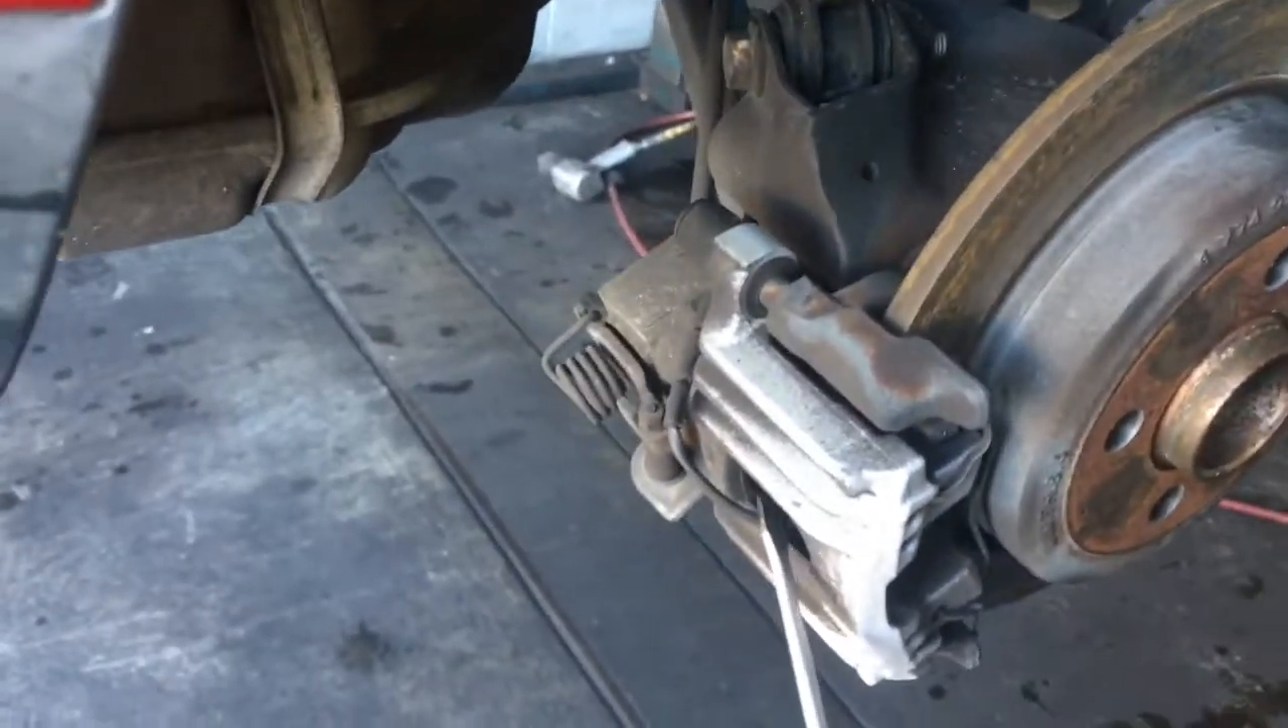Okay, now that the wheel's off, I'm working on the passenger side of the vehicle.